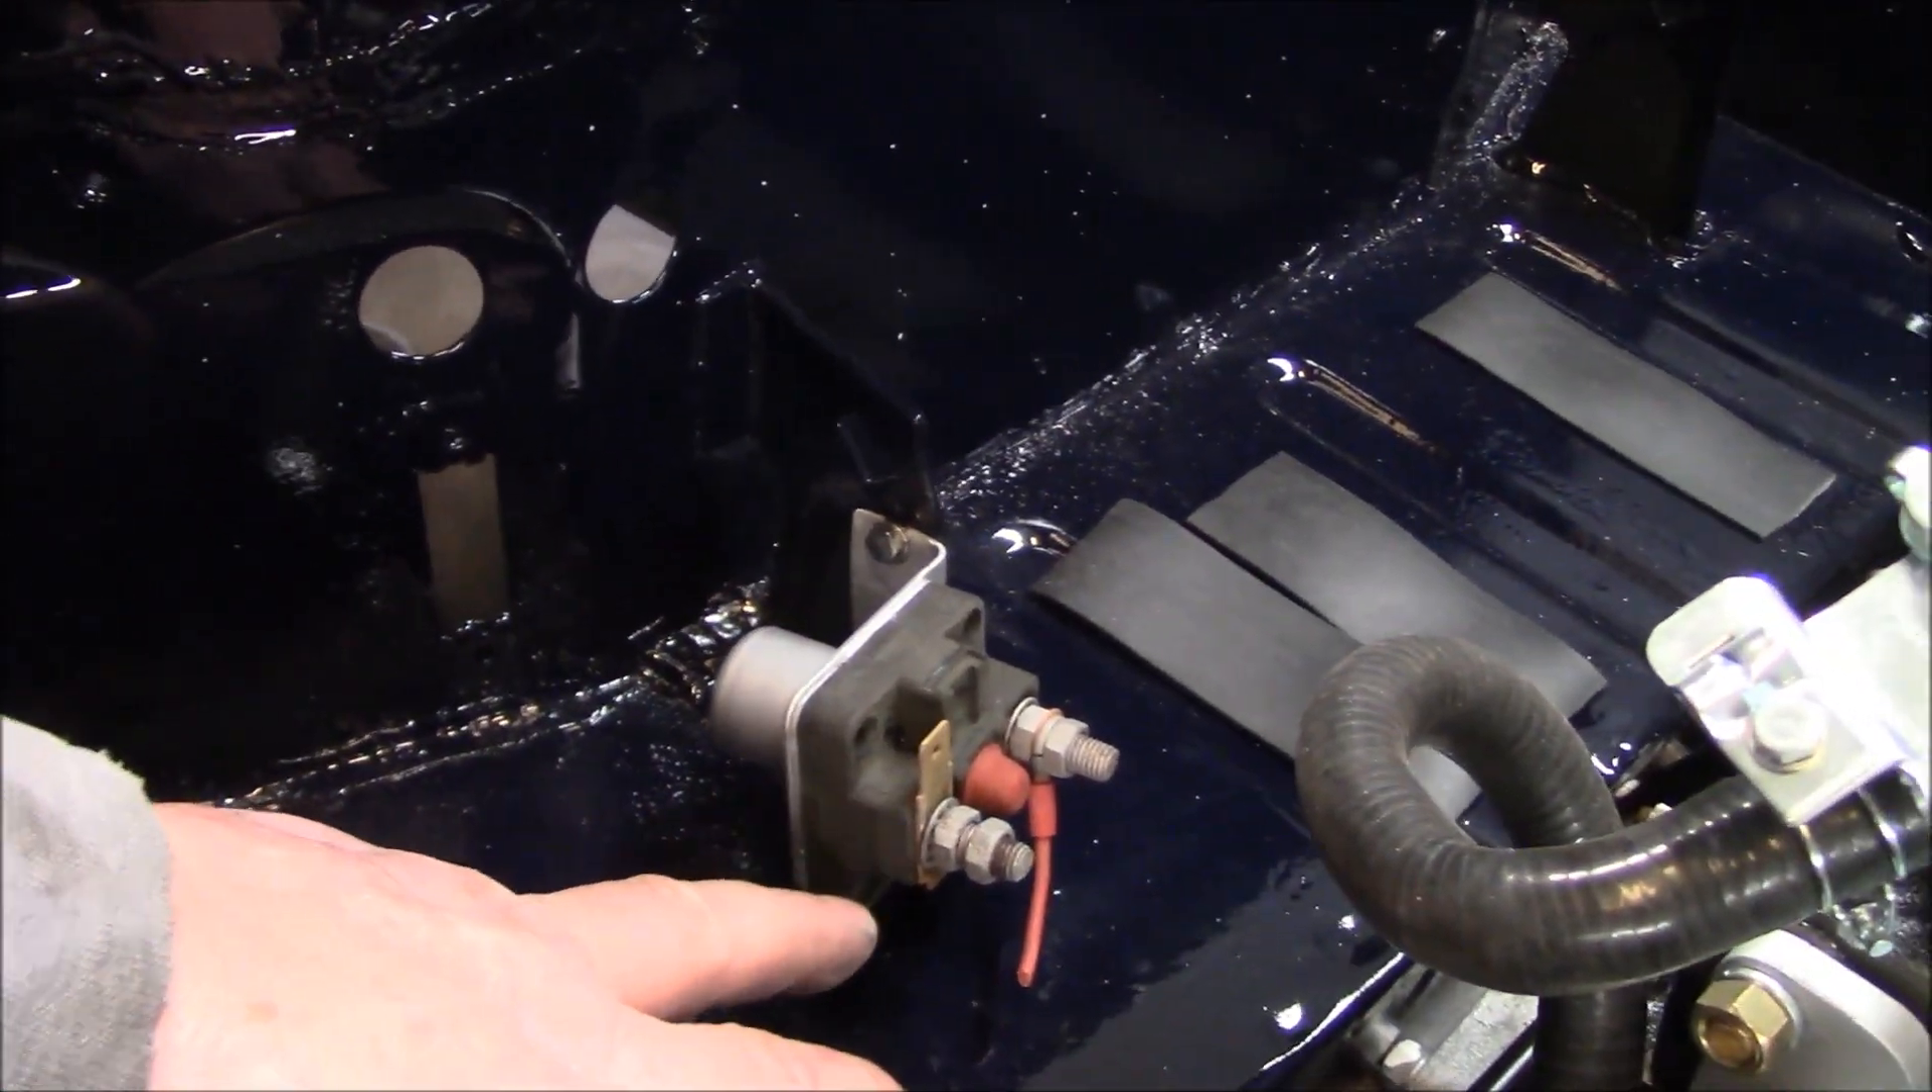Solenoid's now installed. The only thing I need to check is the orientation of the spade connectors.